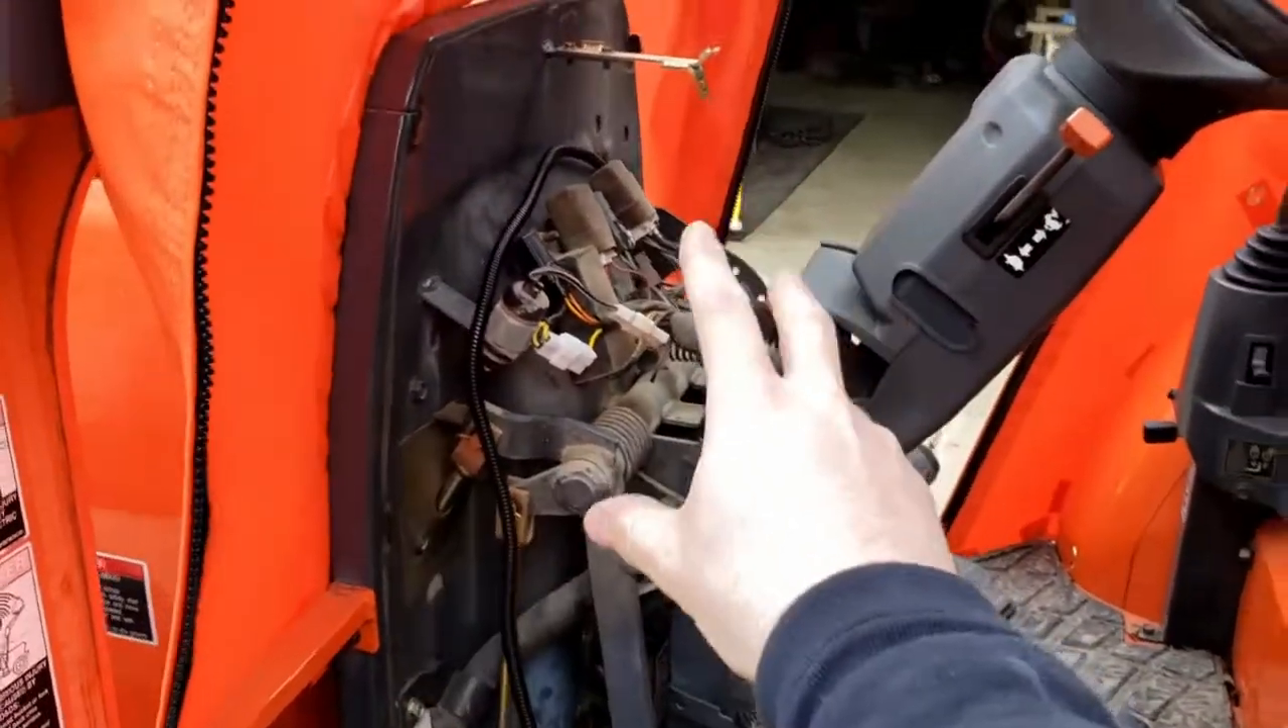We removed the shroud, all right, or the dash.